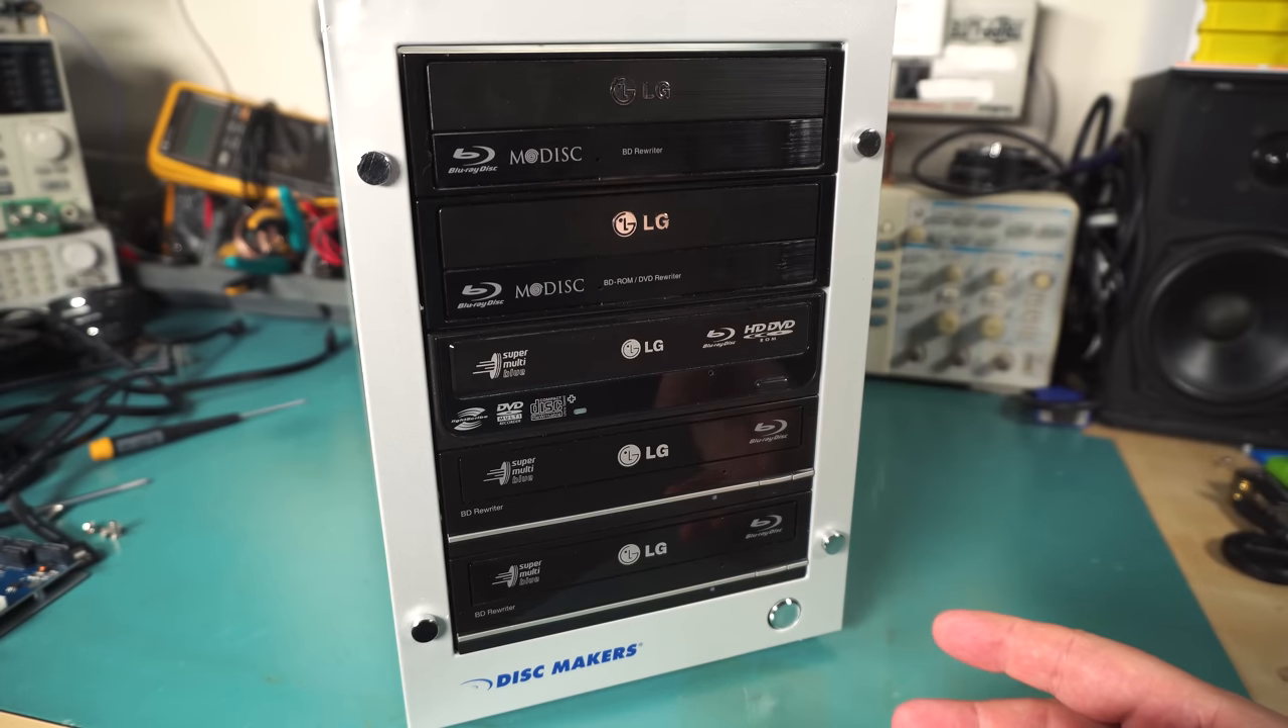I've pulled out all the drives and replaced them with five blu-ray drives.